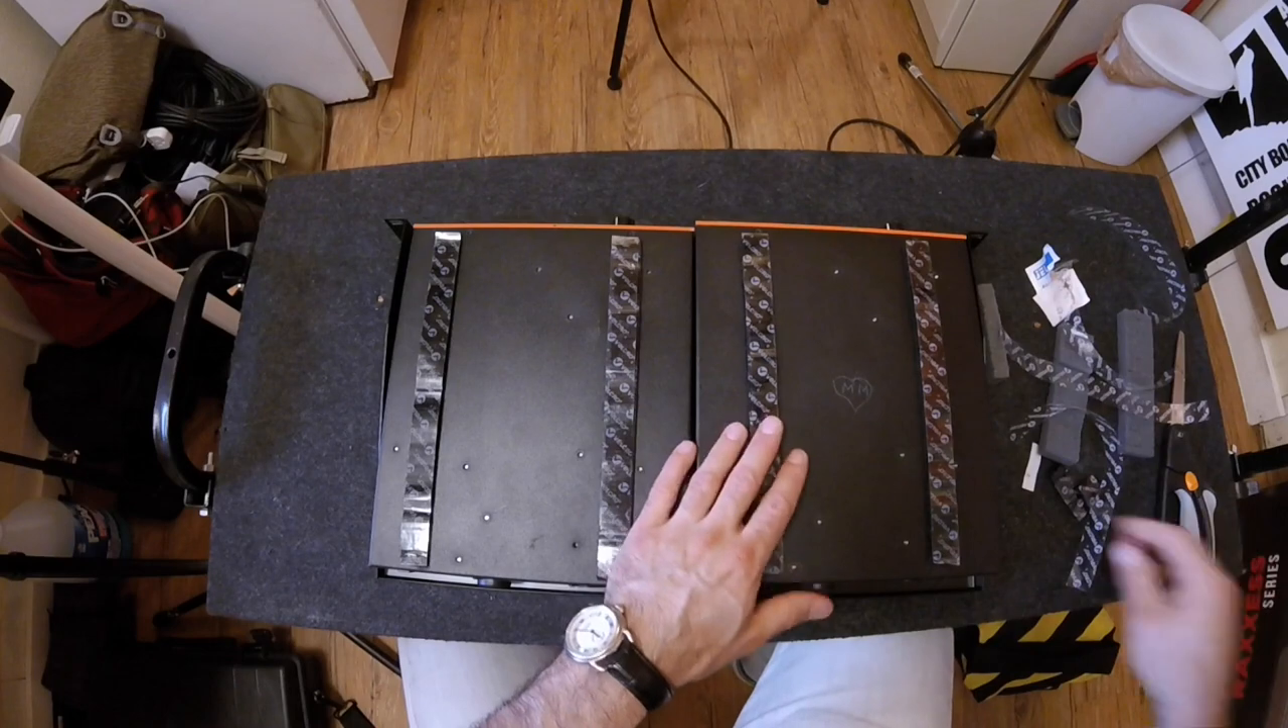Great now we've got all the velcro in place and we're ready to move on here.